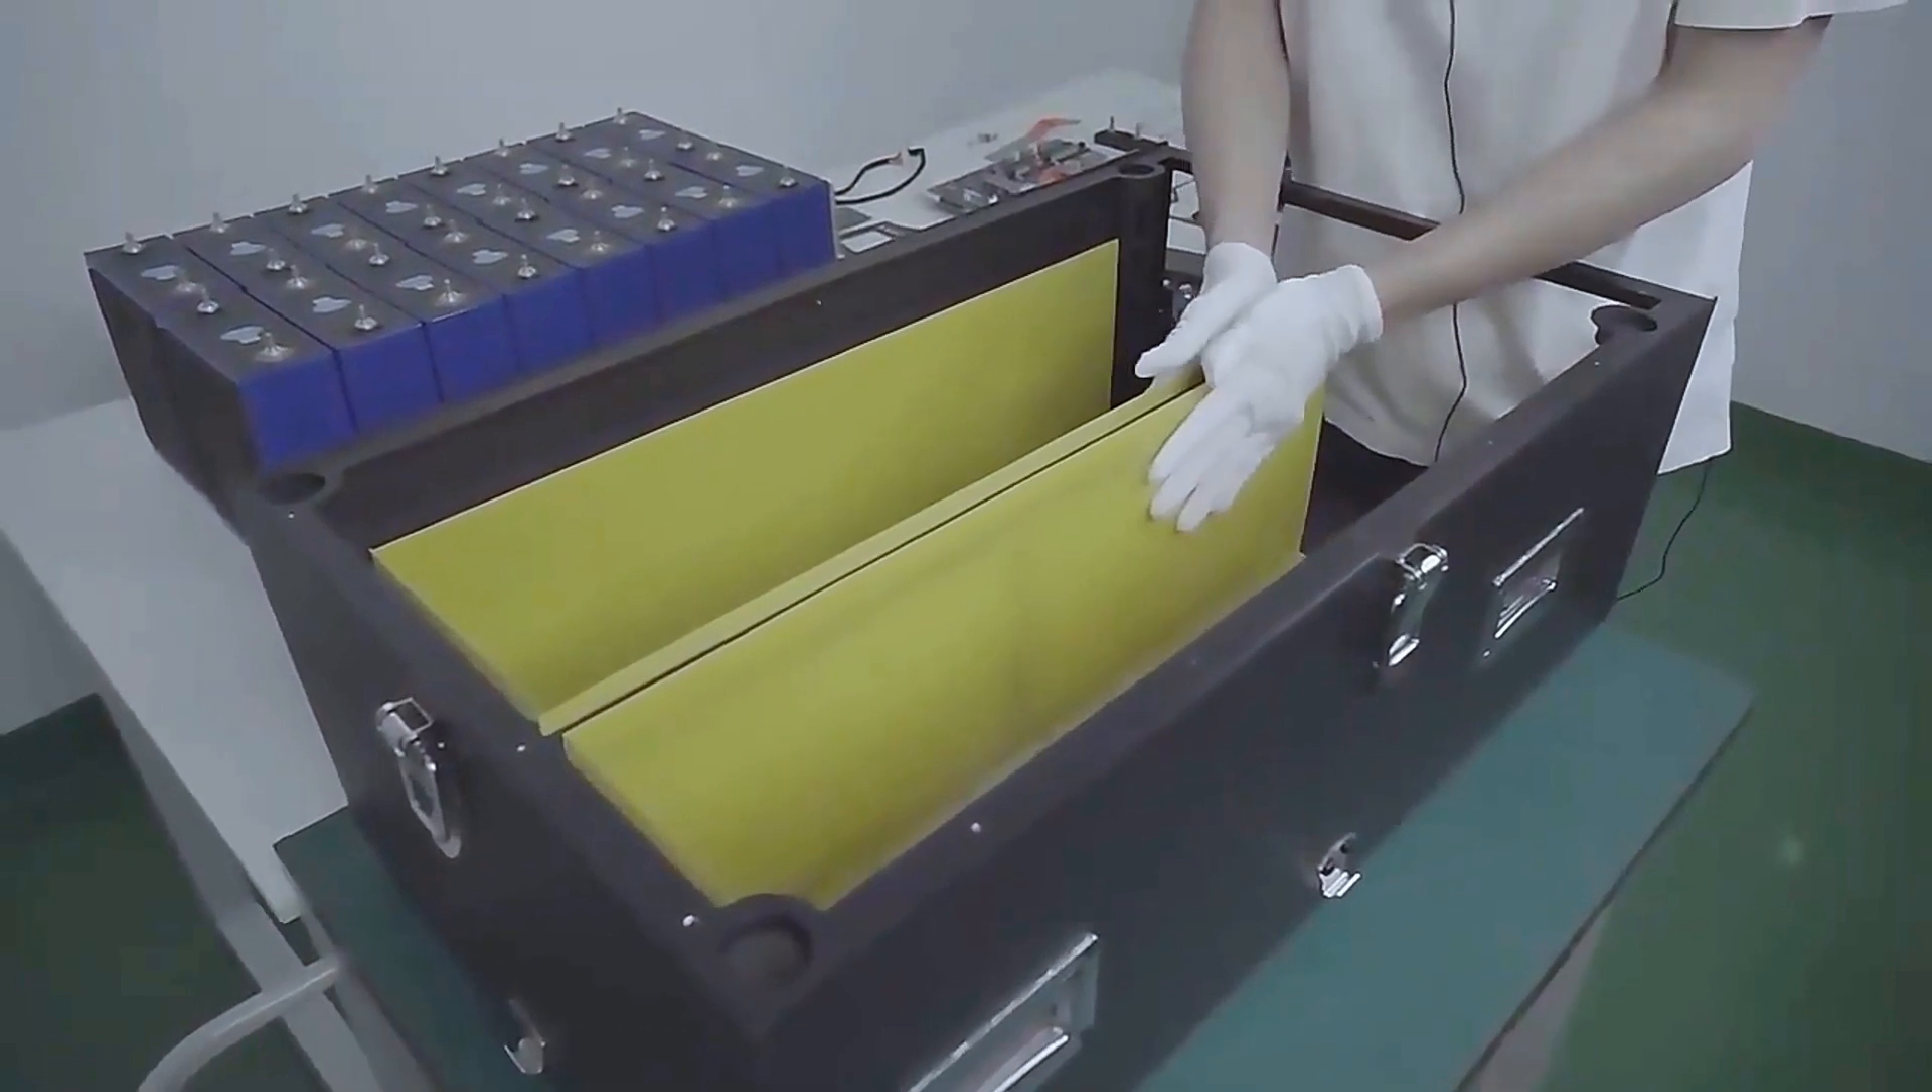The hasps handle and epoxy sheet are attached and next we need to put the cells into the box.